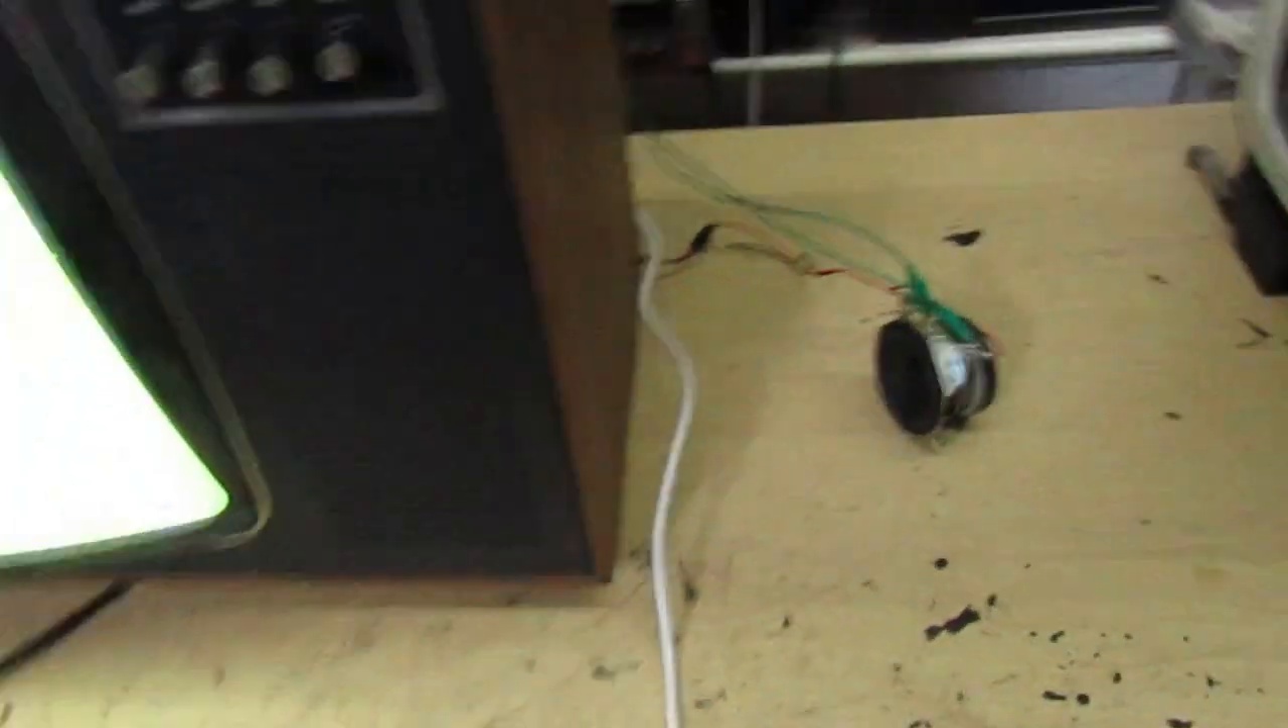Right so that is the temporary speaker connected up.